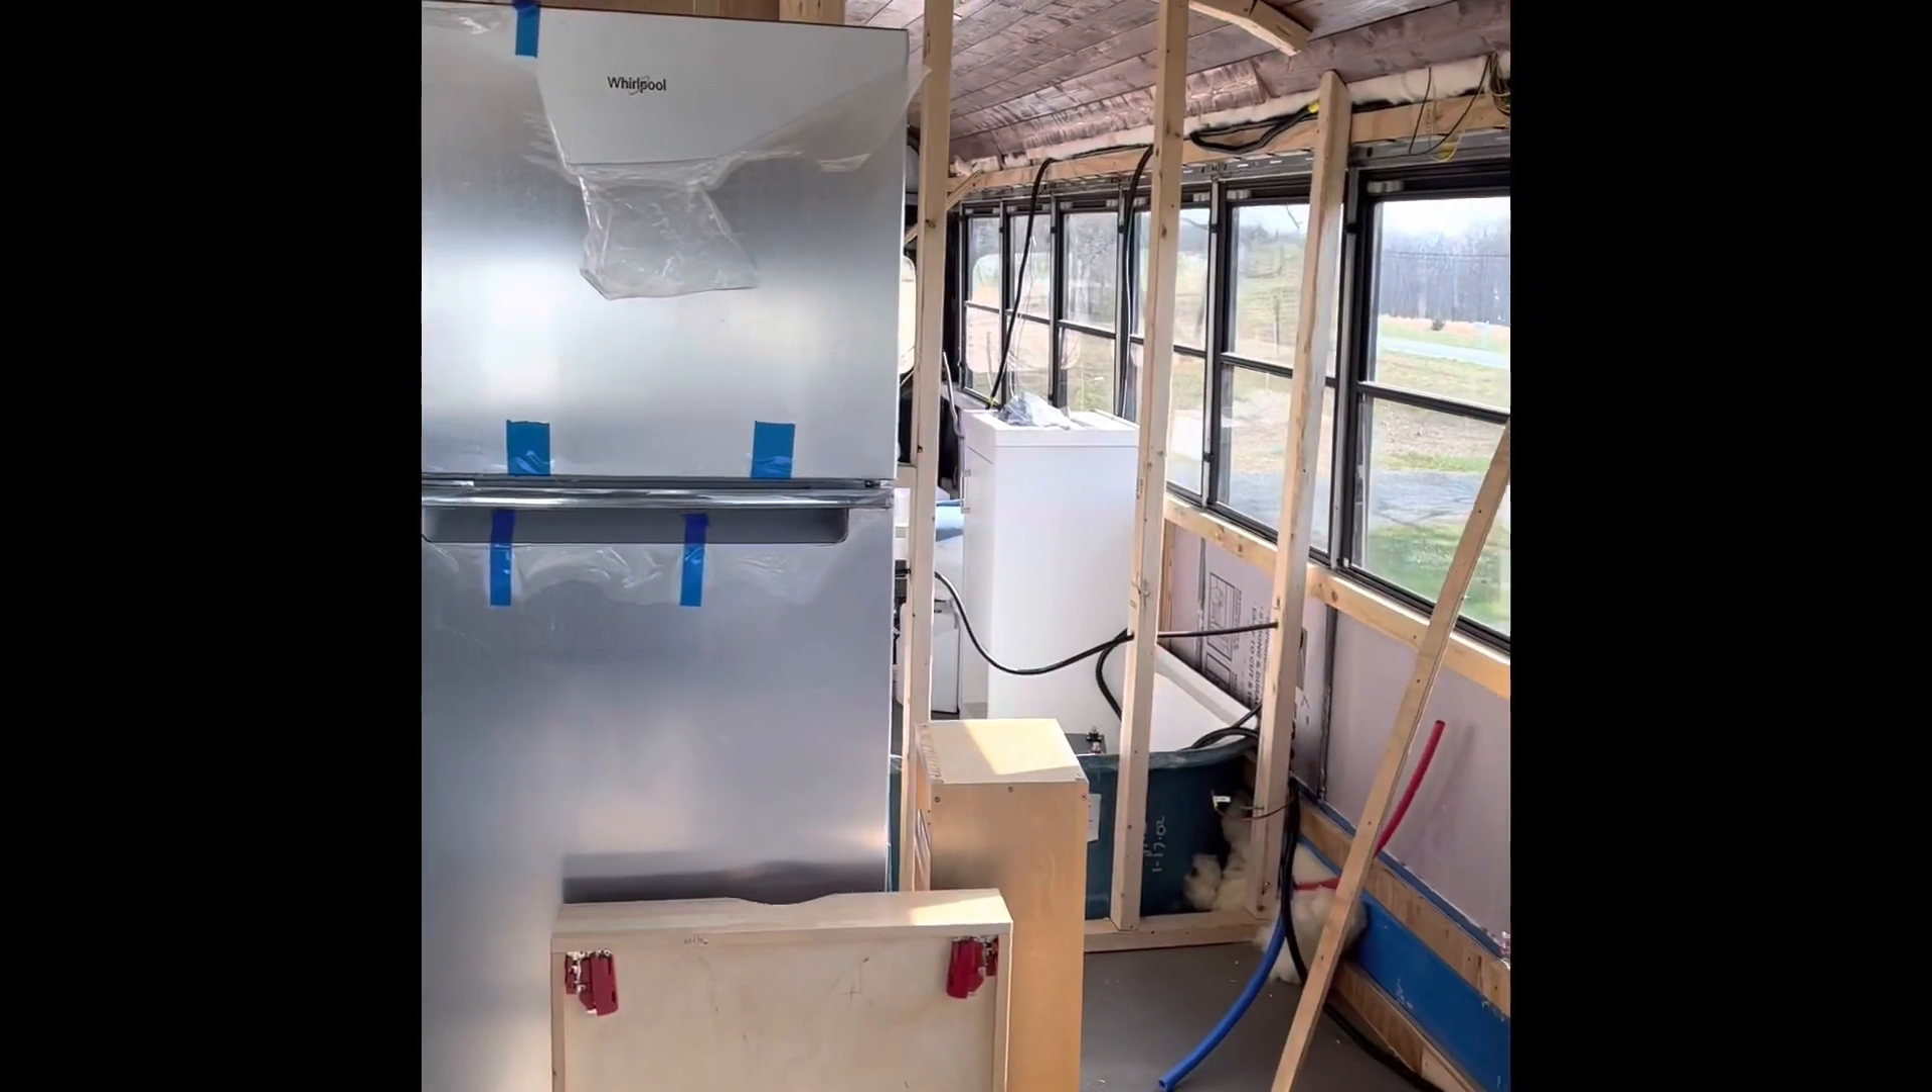Then back over just past the futon platform will be our kitchen and you can see in the background there we've actually started building some walls they haven't been completed yet.